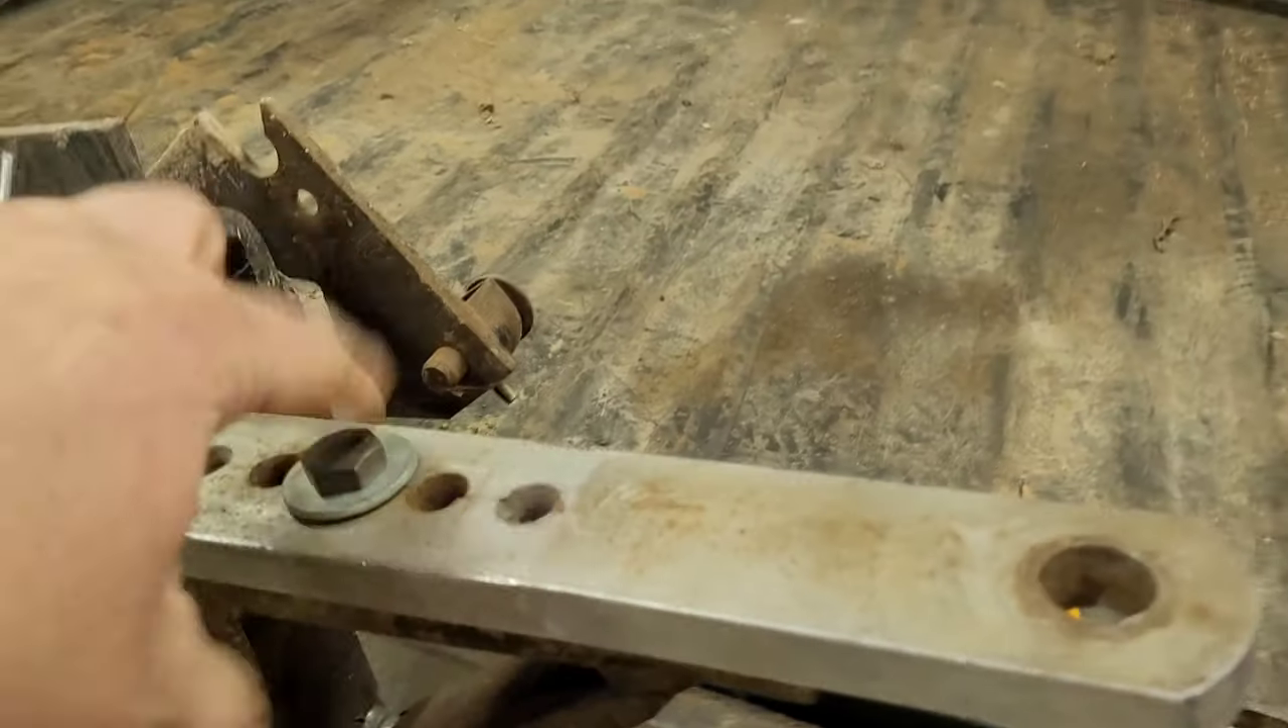I put a half inch bolt in here. It's looking pretty good.